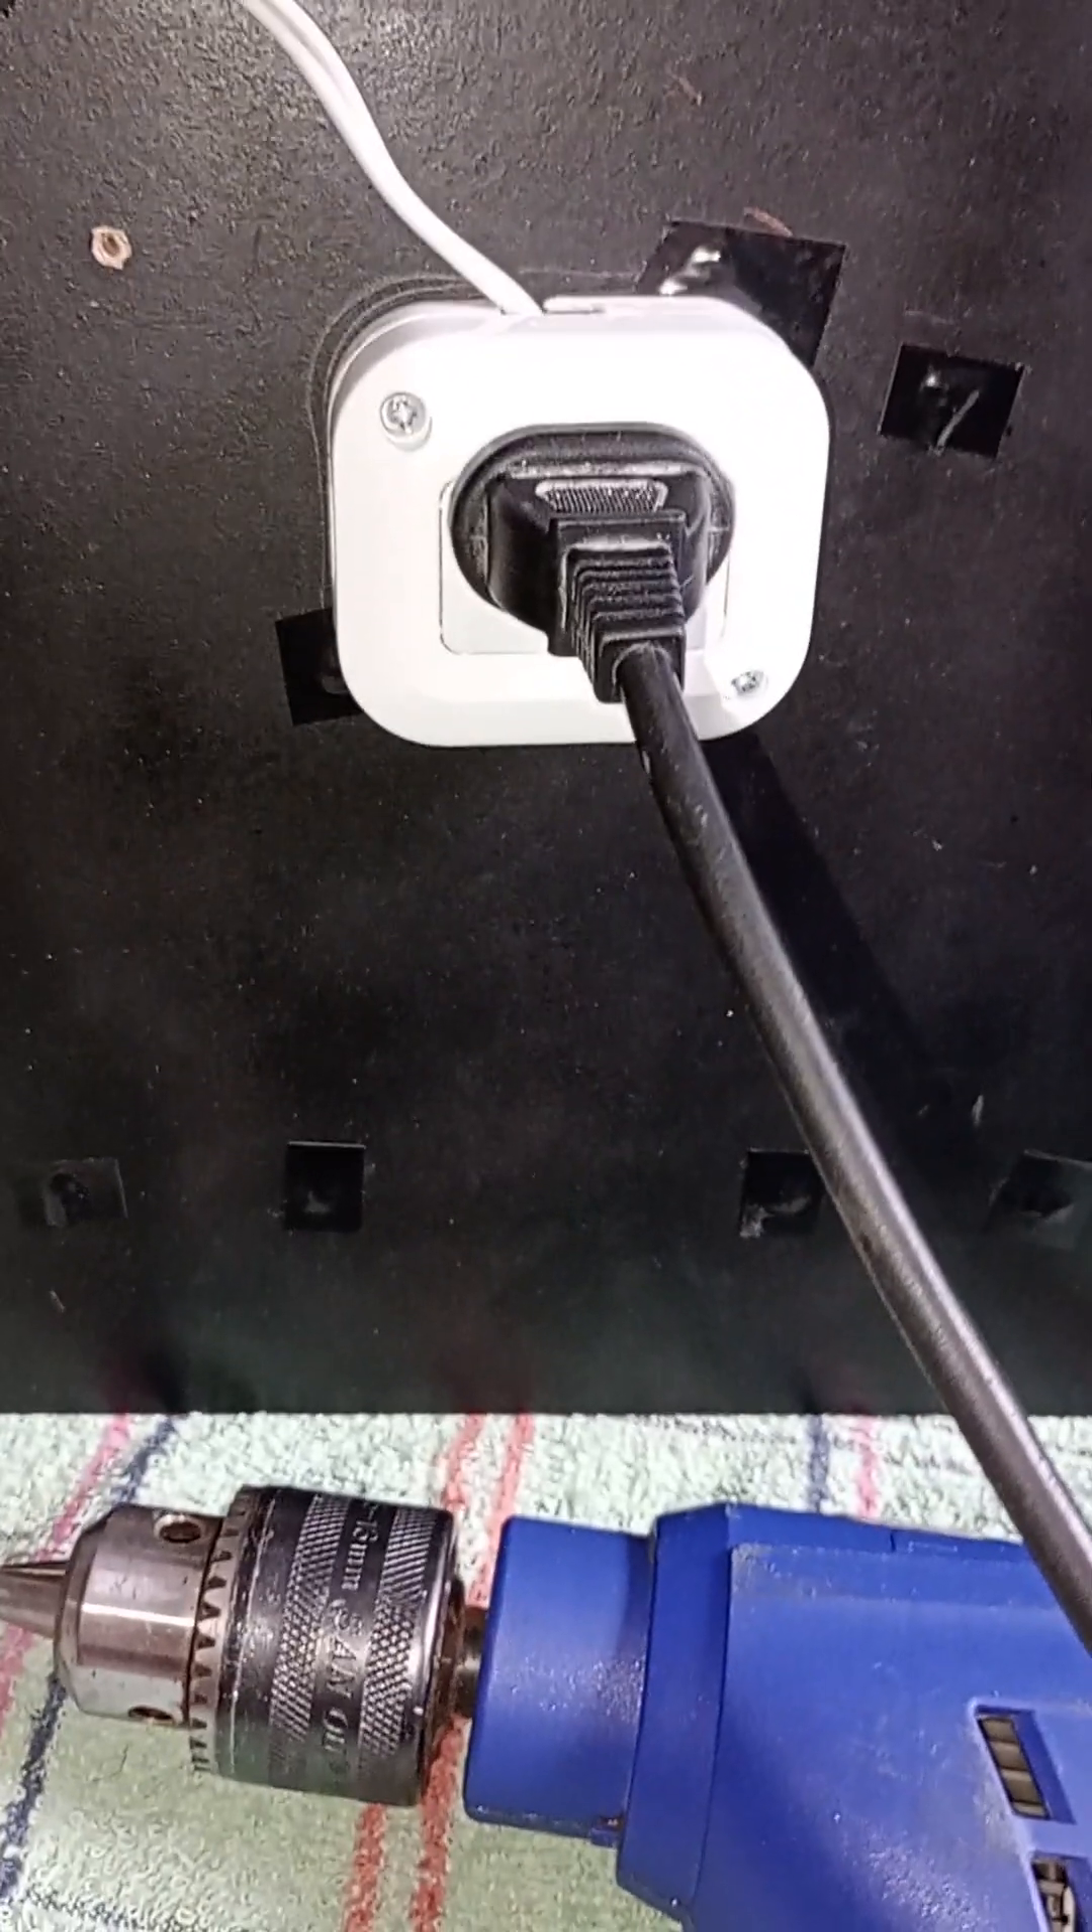Y ya estaría armado el toma corriente simple.